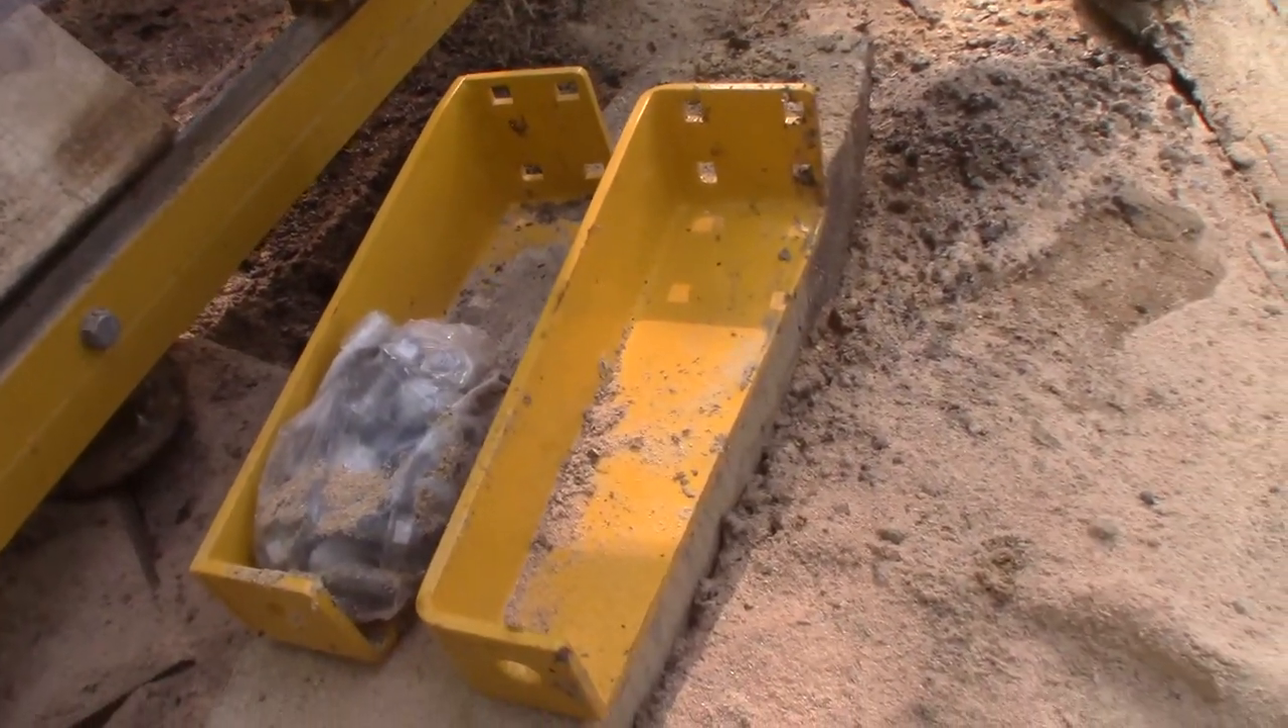I did buy these uh bunk legs so i can lift it up off the ground i have not got them installed yet.